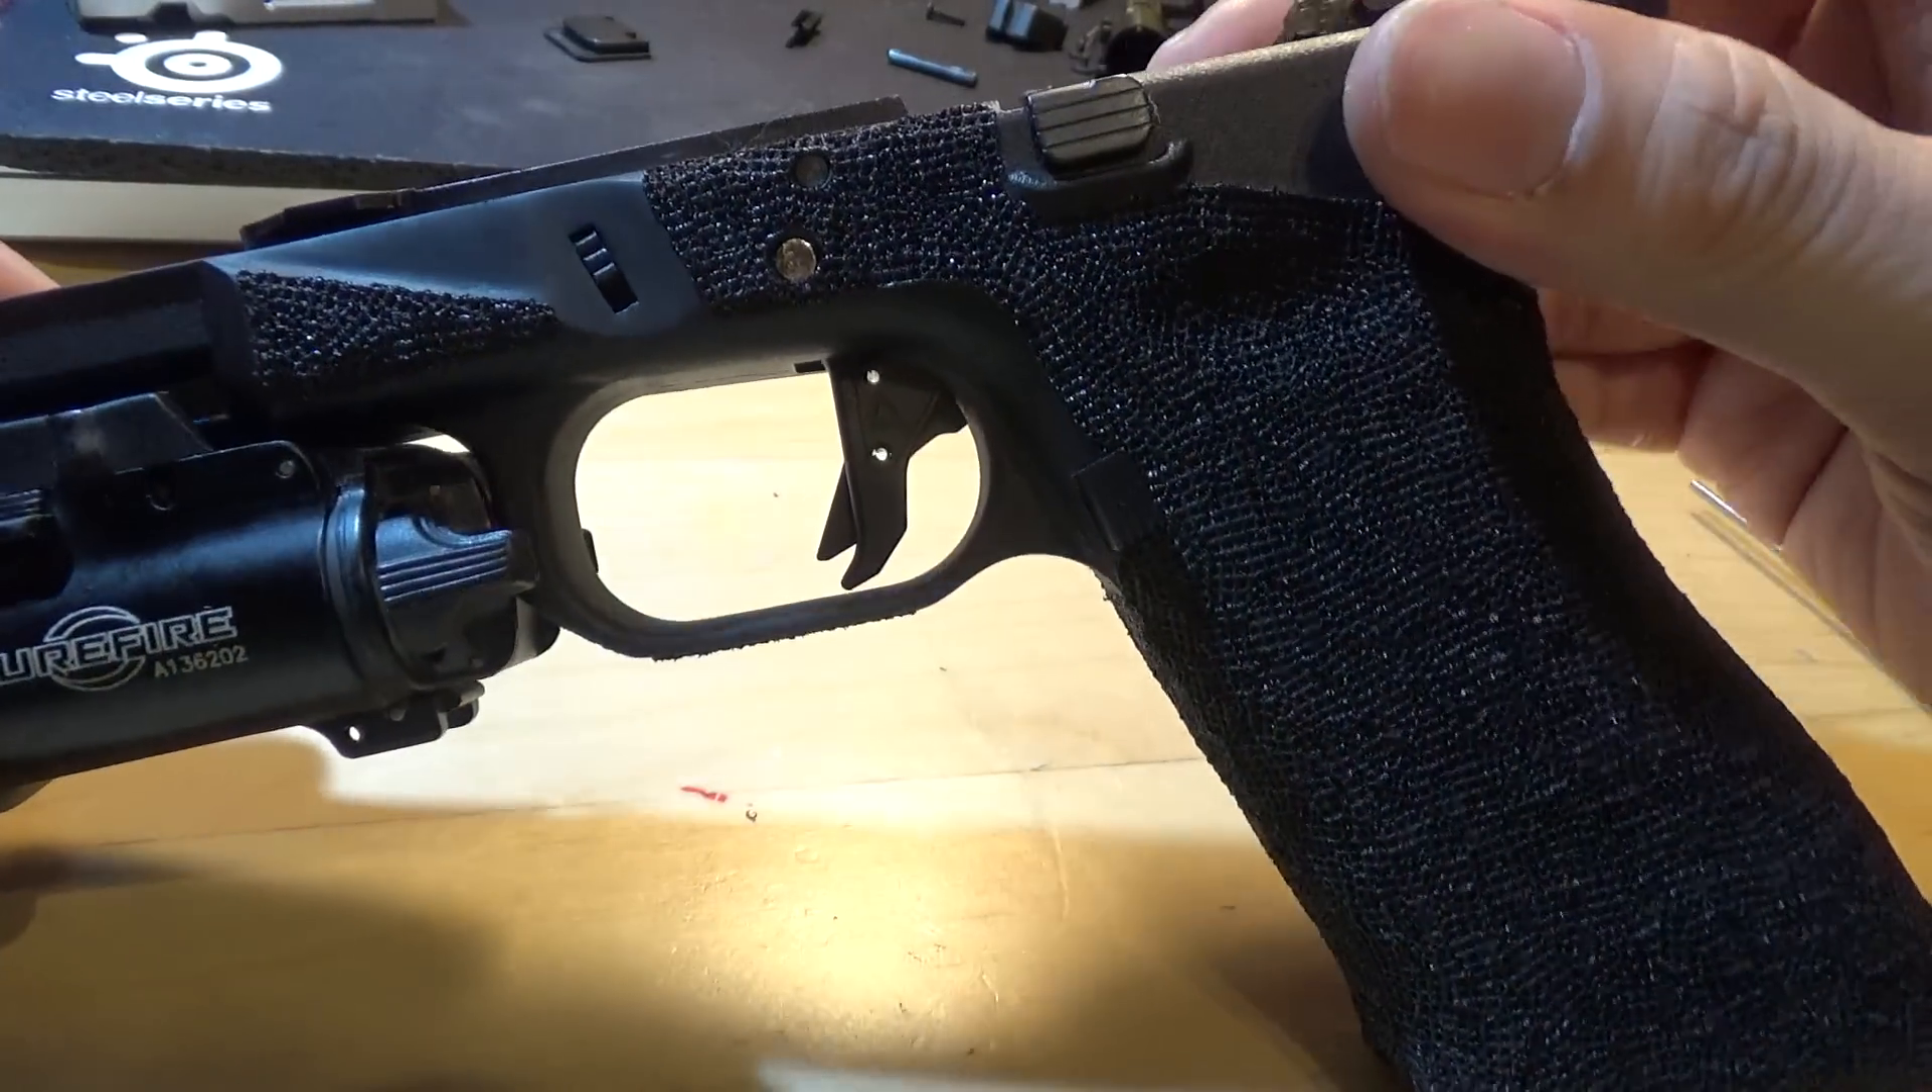So, that's your frame assembled with the trigger.